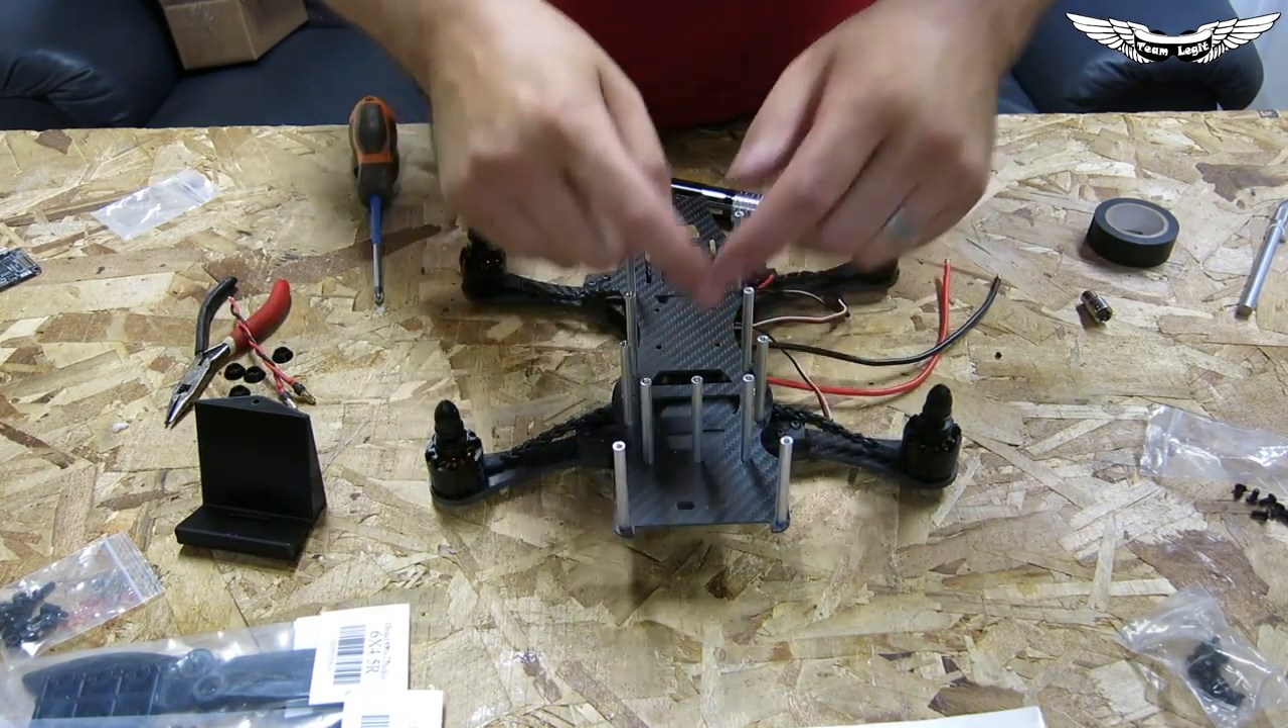I've already went ahead and installed all of my standoffs on the top part.